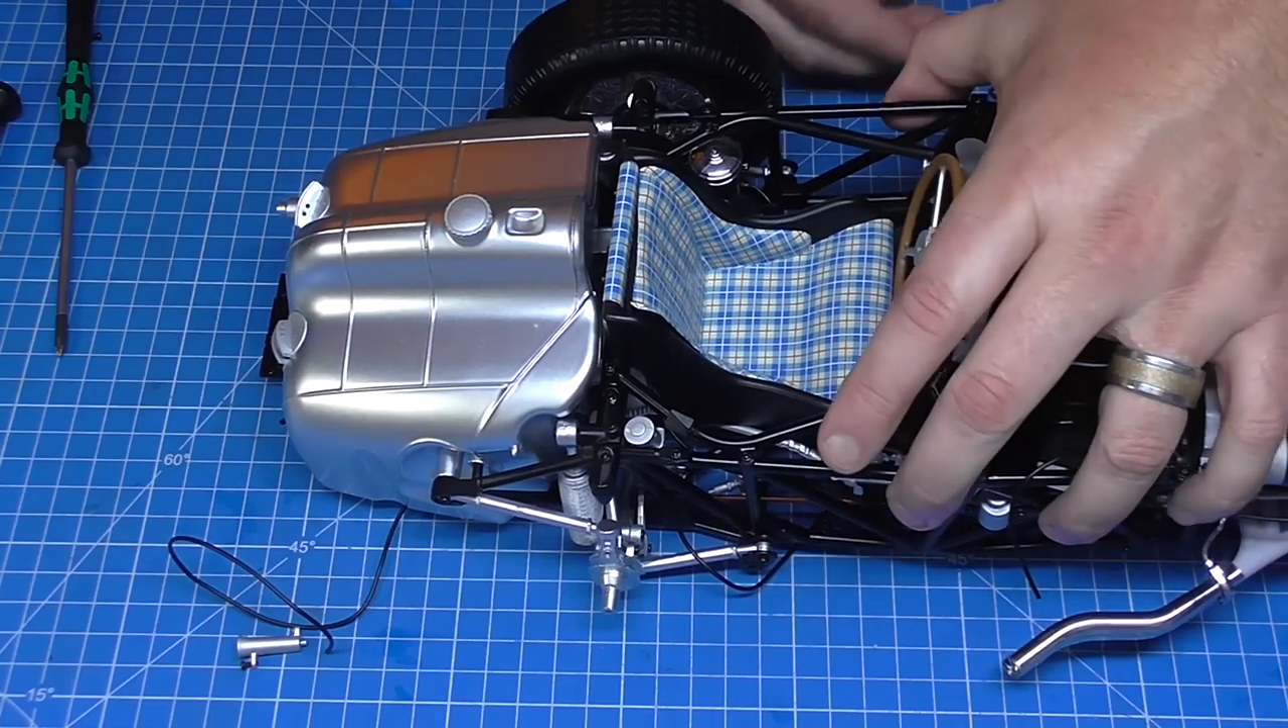And that is the fuel tank in place now it is held in on the underside as well just with a gp screw through that hole there.